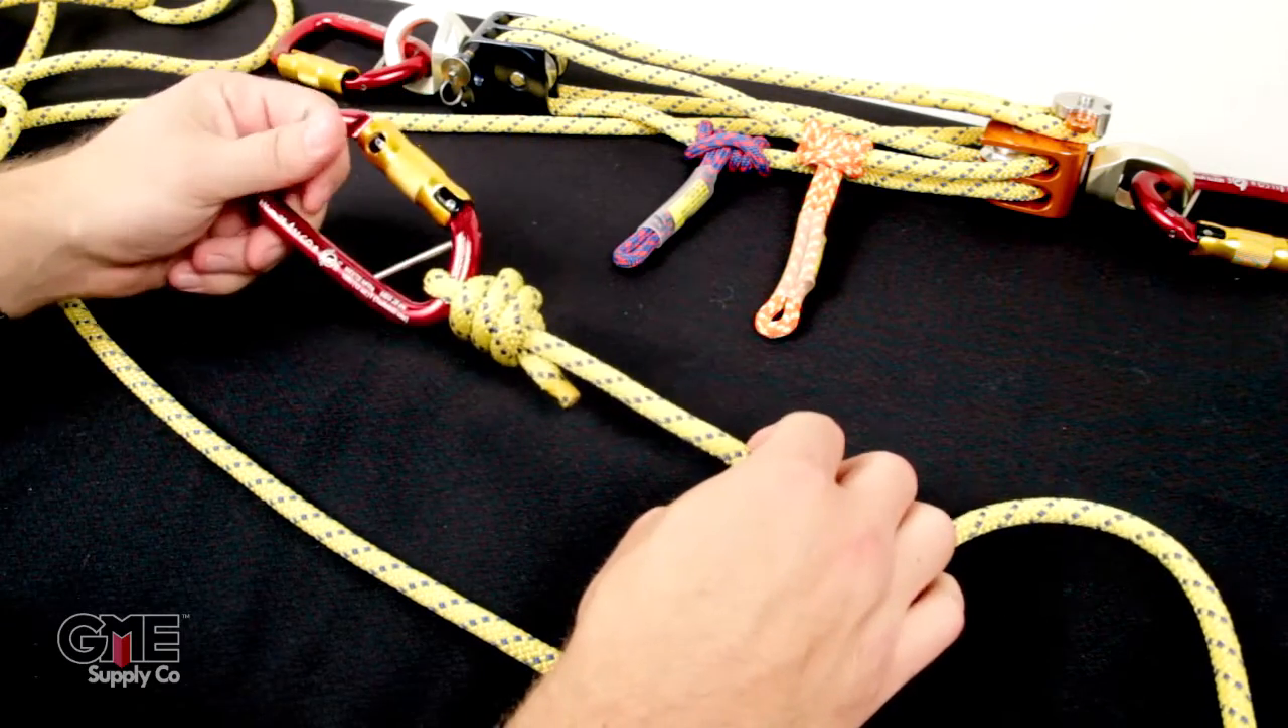There is your barrel knot on the captive eye of the safety carabiner.